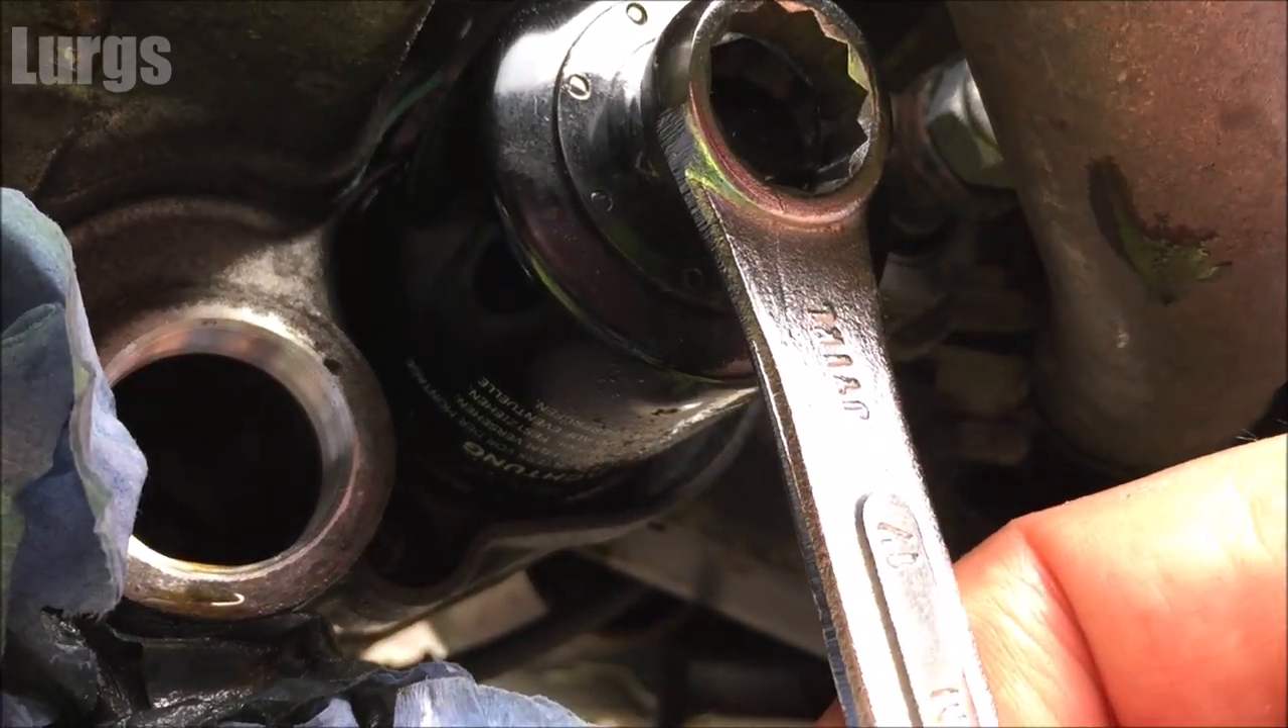And now we just need to get the old oil filter off.